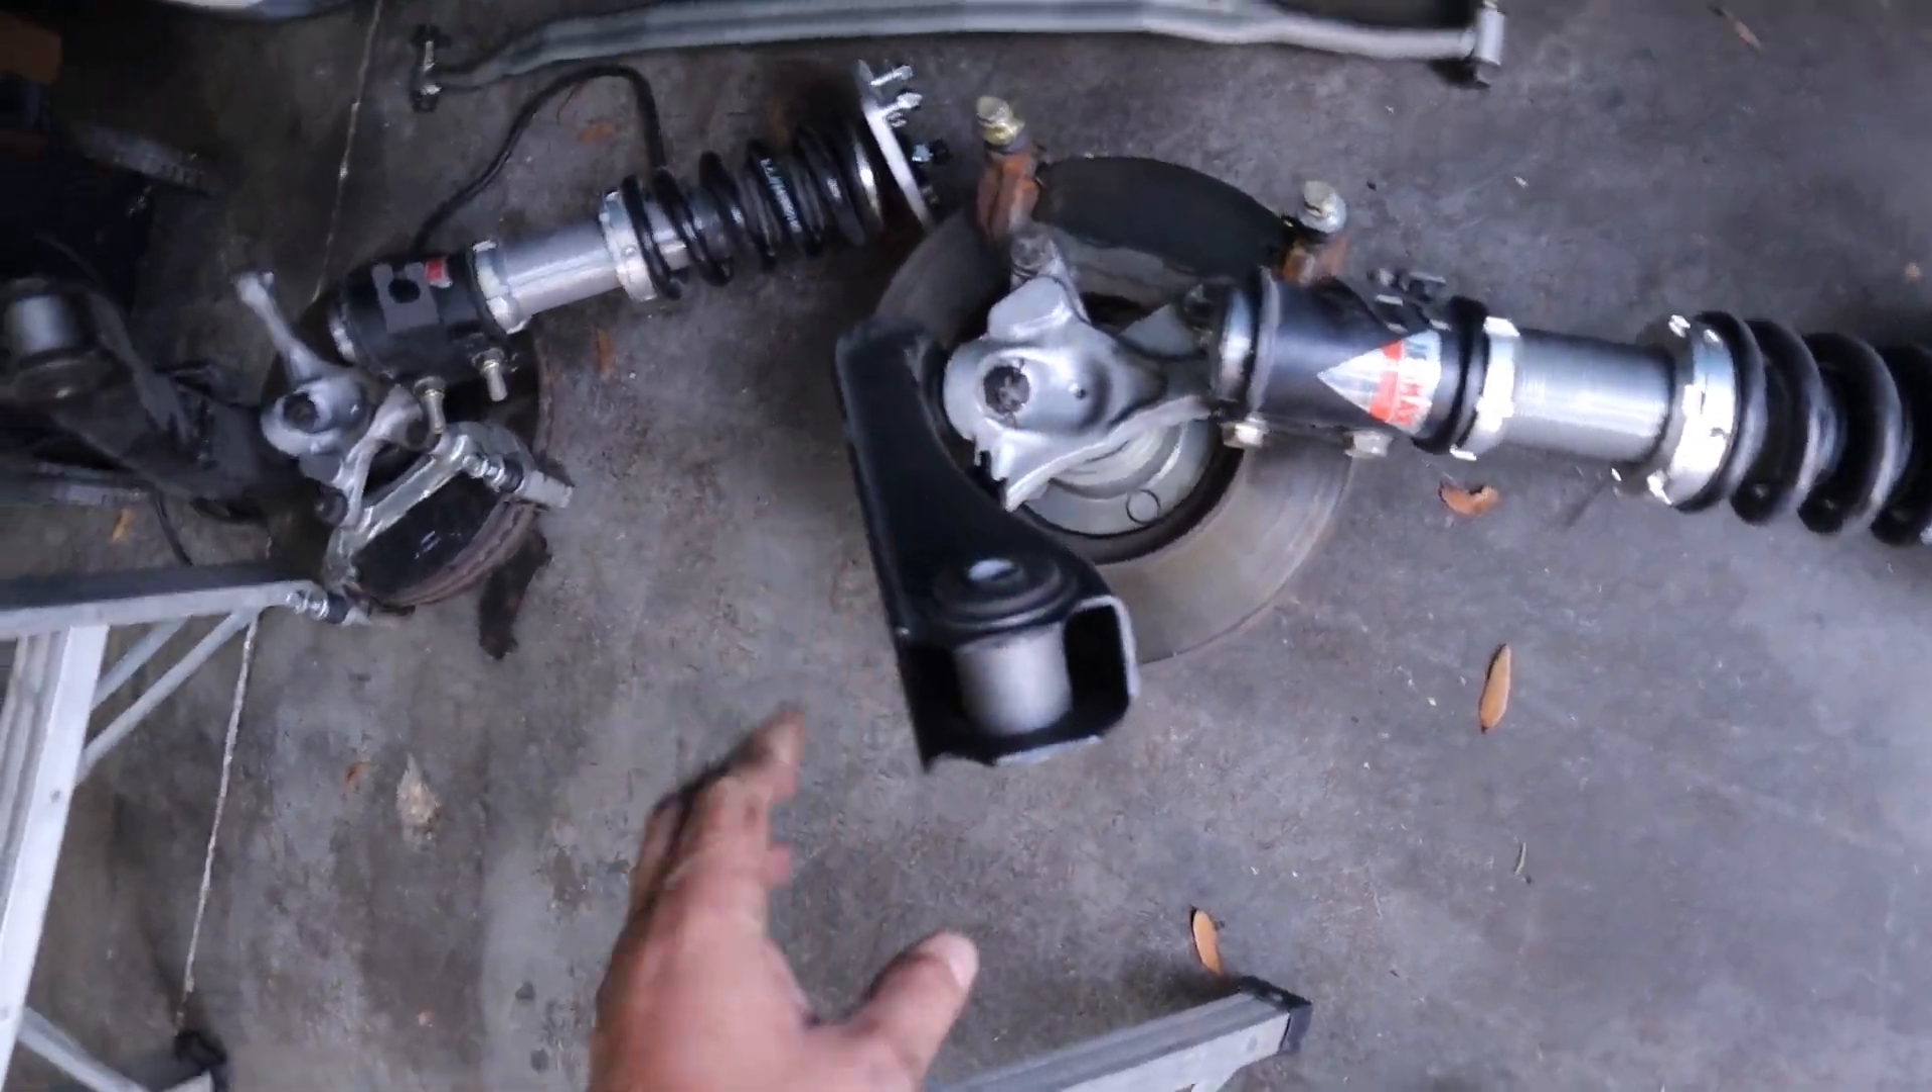And as you guys see, we did take off the whole suspension.